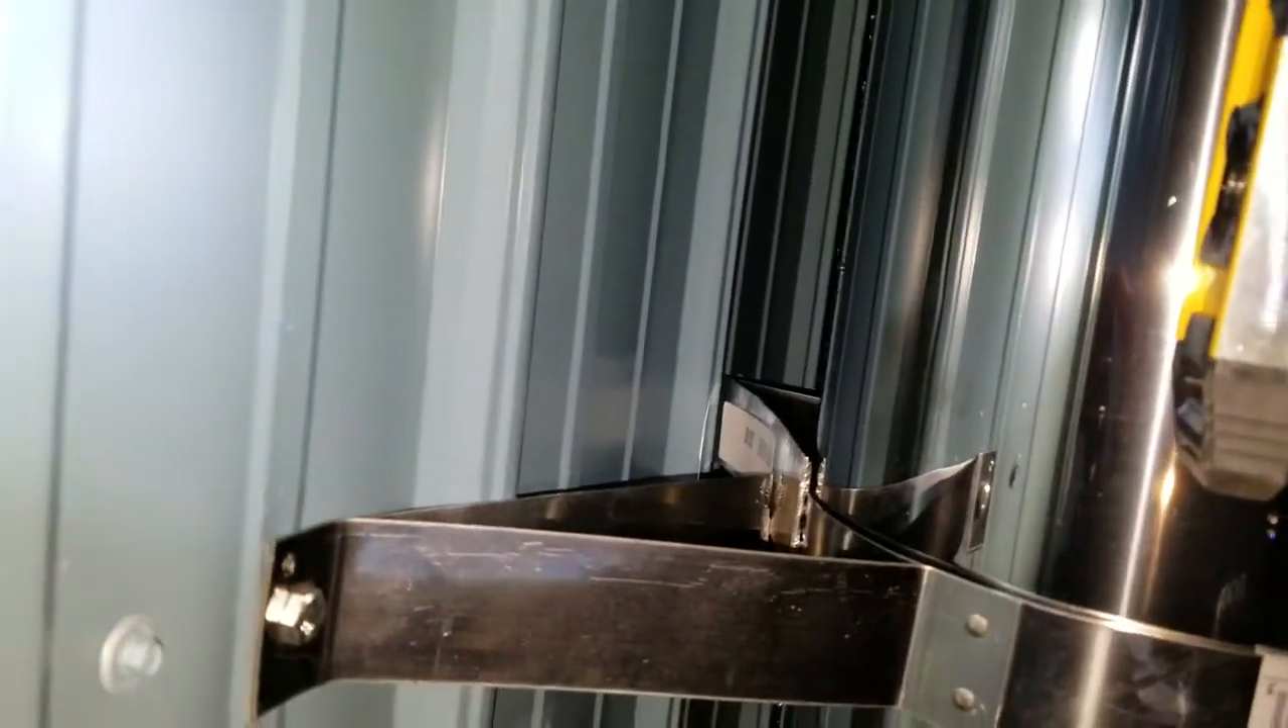Well, we got our support on. So, I had to cut it in half to get it to go around.